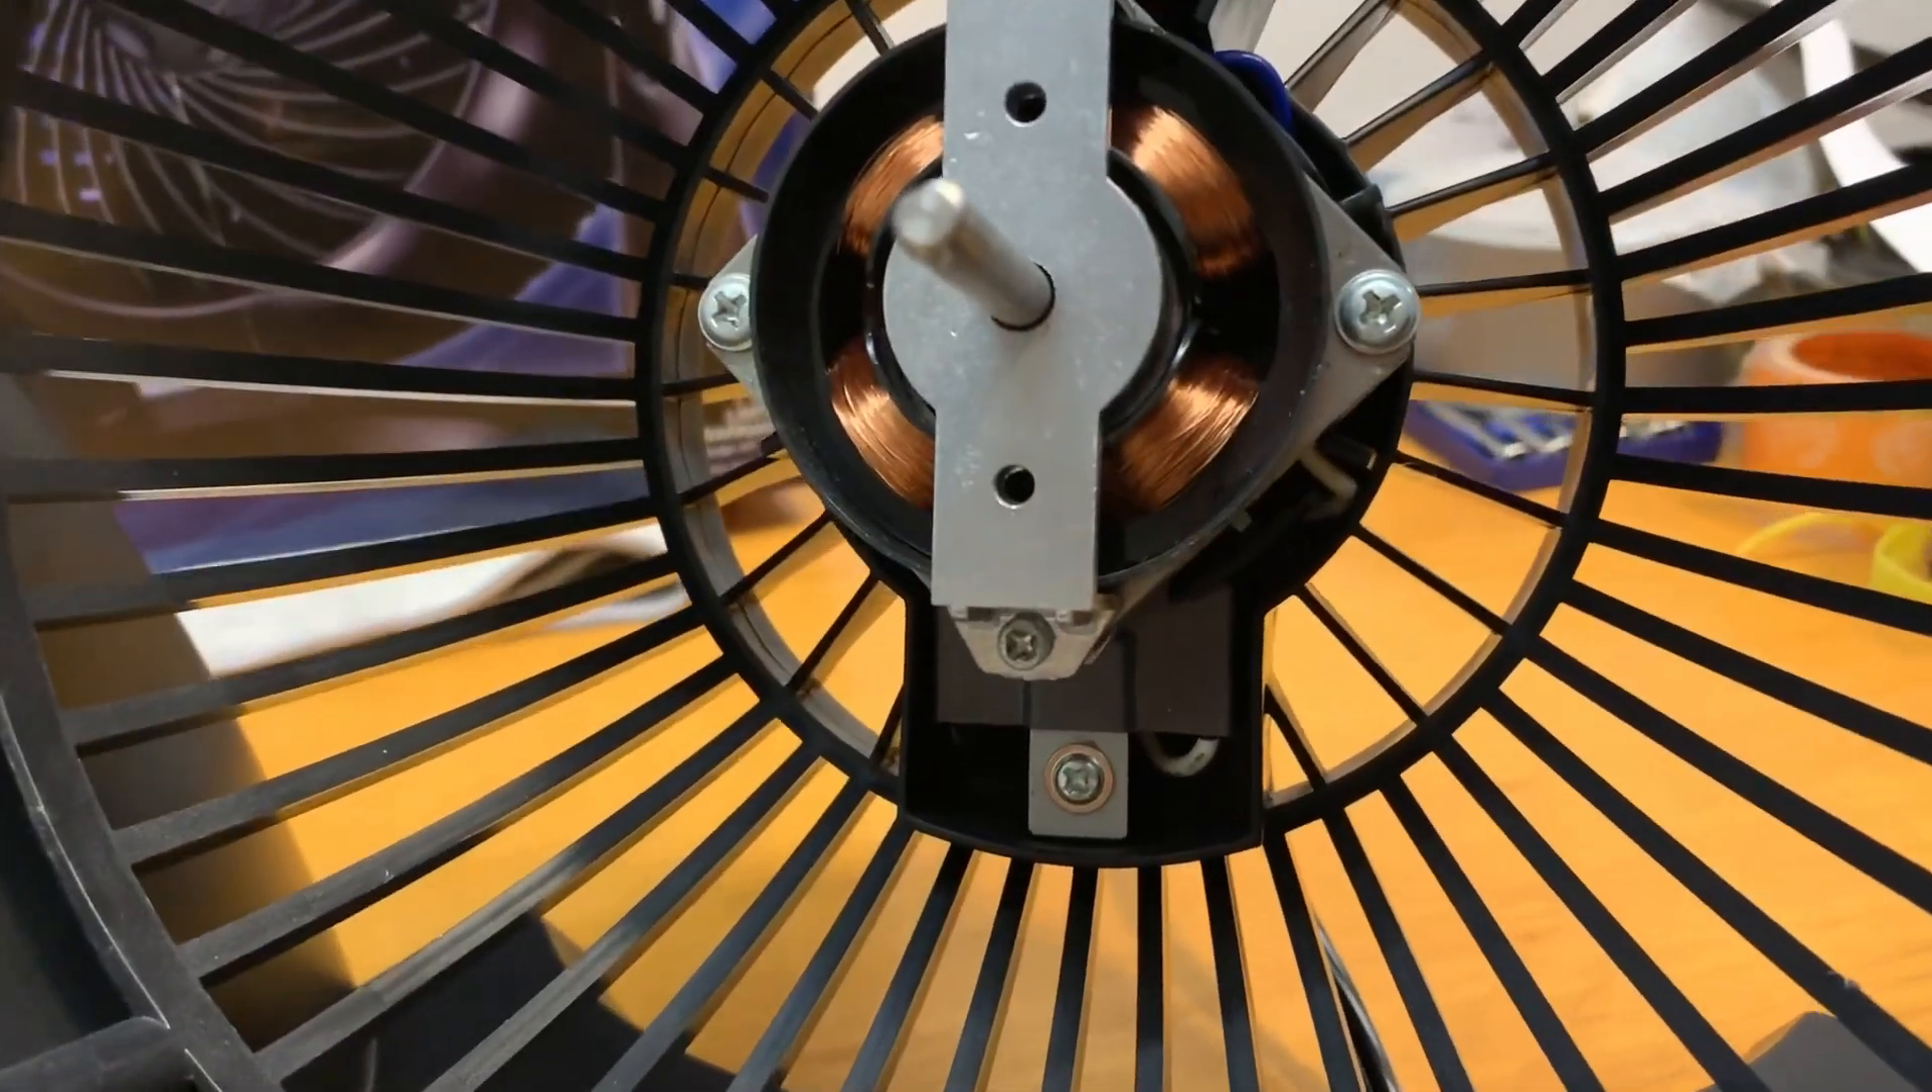There we go. Blades are off.